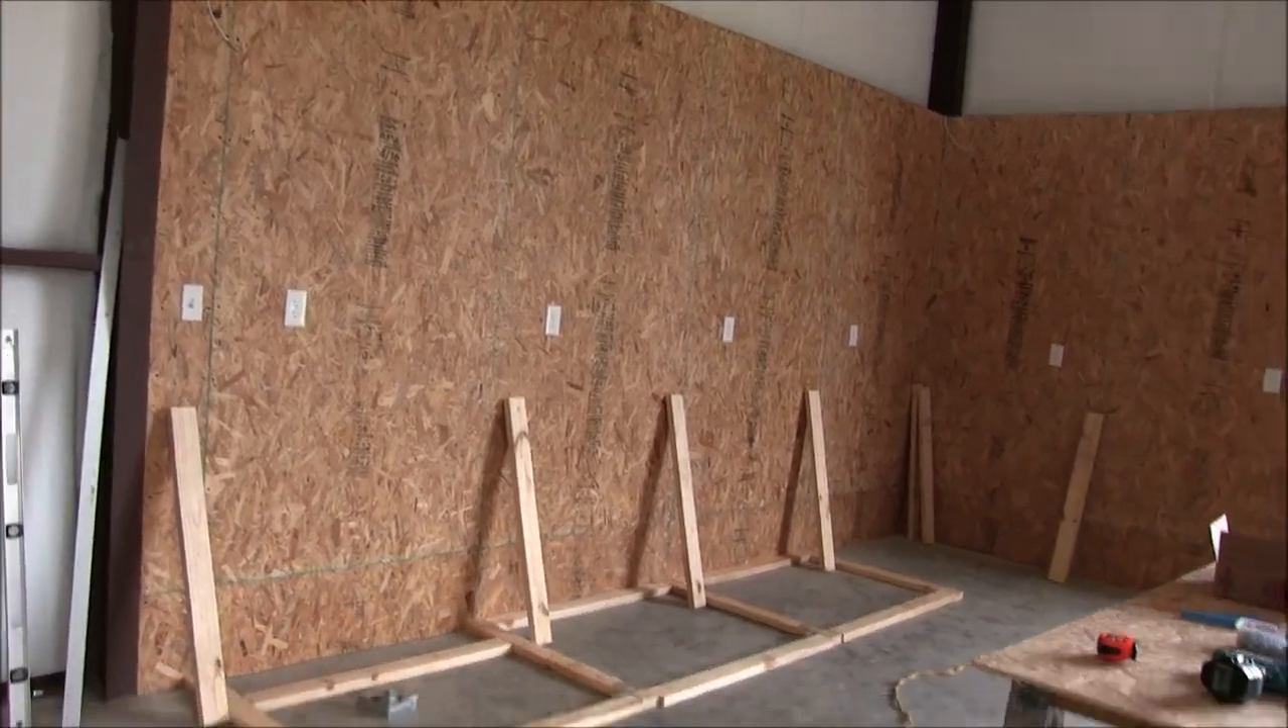Alright, I got the walls done and the electrical all done.